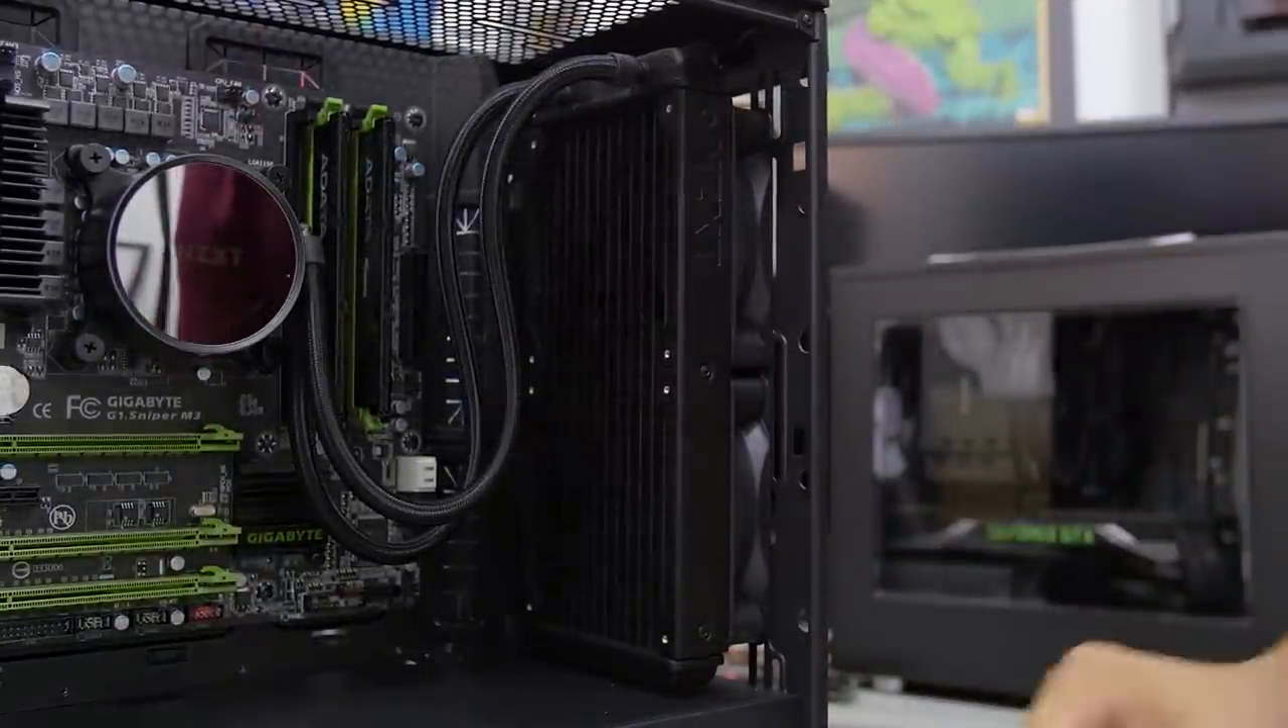And radiator installation complete.